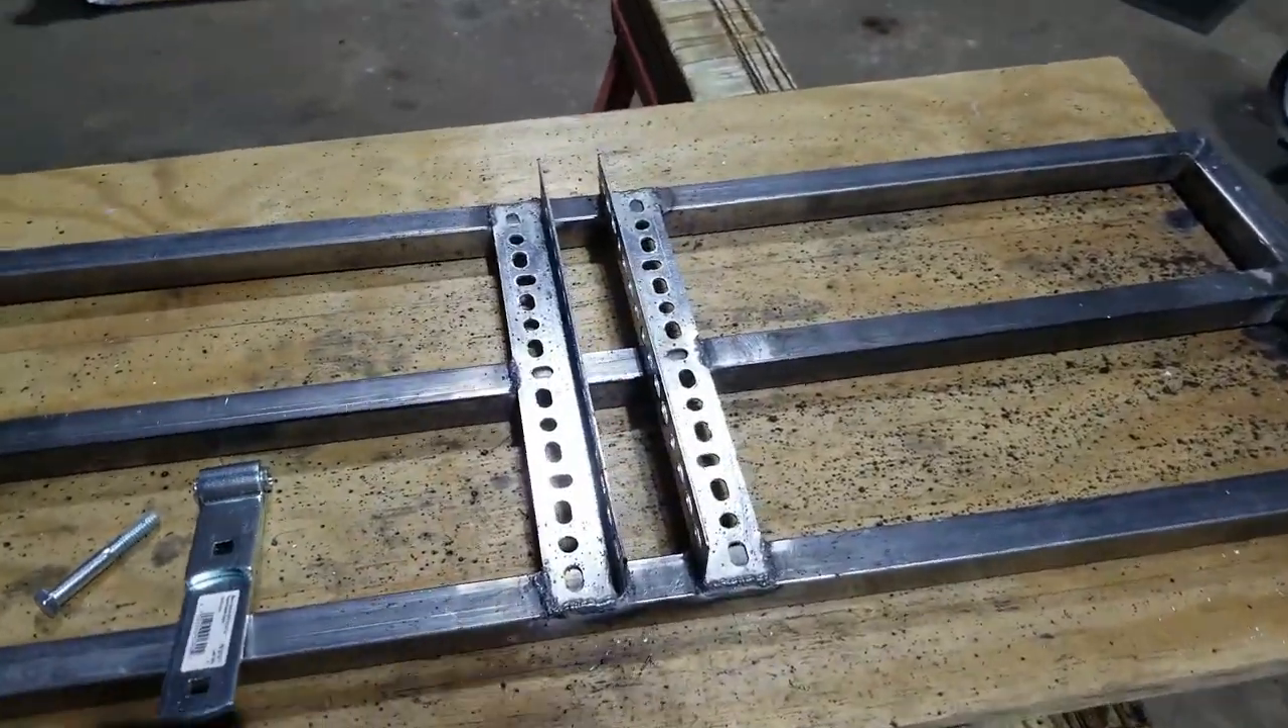So we have our handle brackets welded in and i want to show you why it's so important to line up those holes.